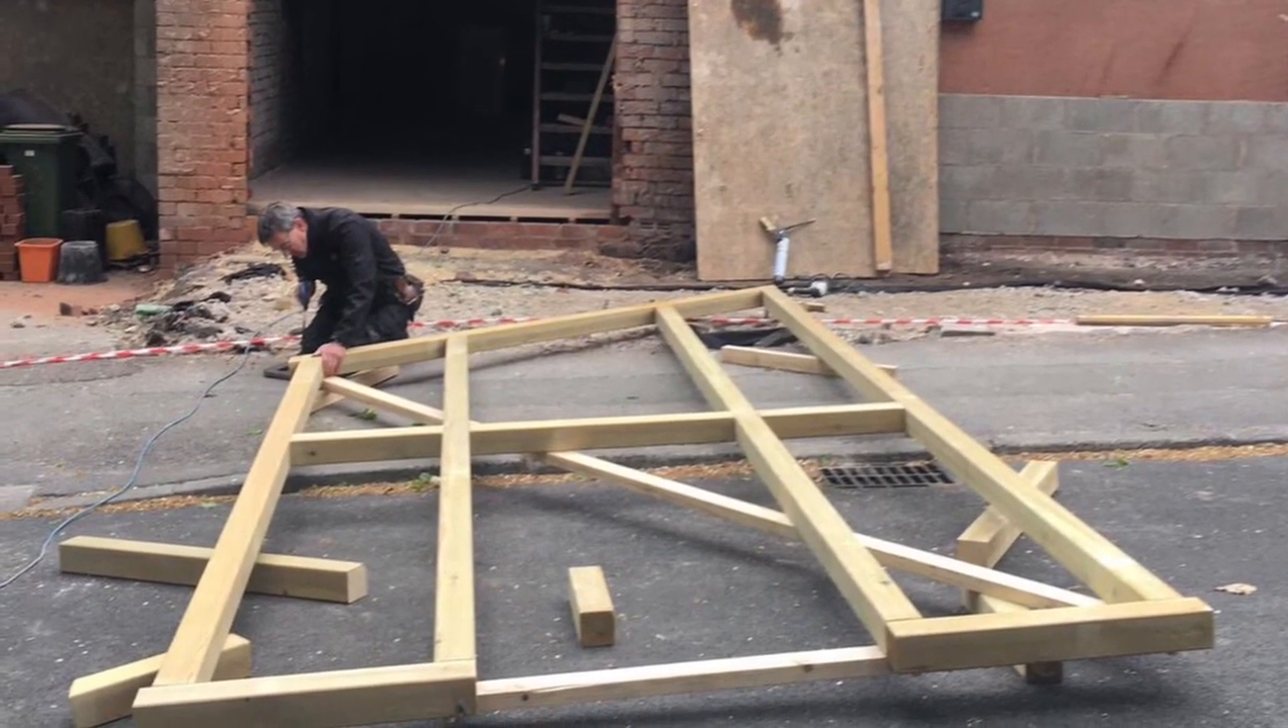We've added a diagonal brace to keep the frame square while we move it and the brace across the doorway at the bottom to keep that parallel.